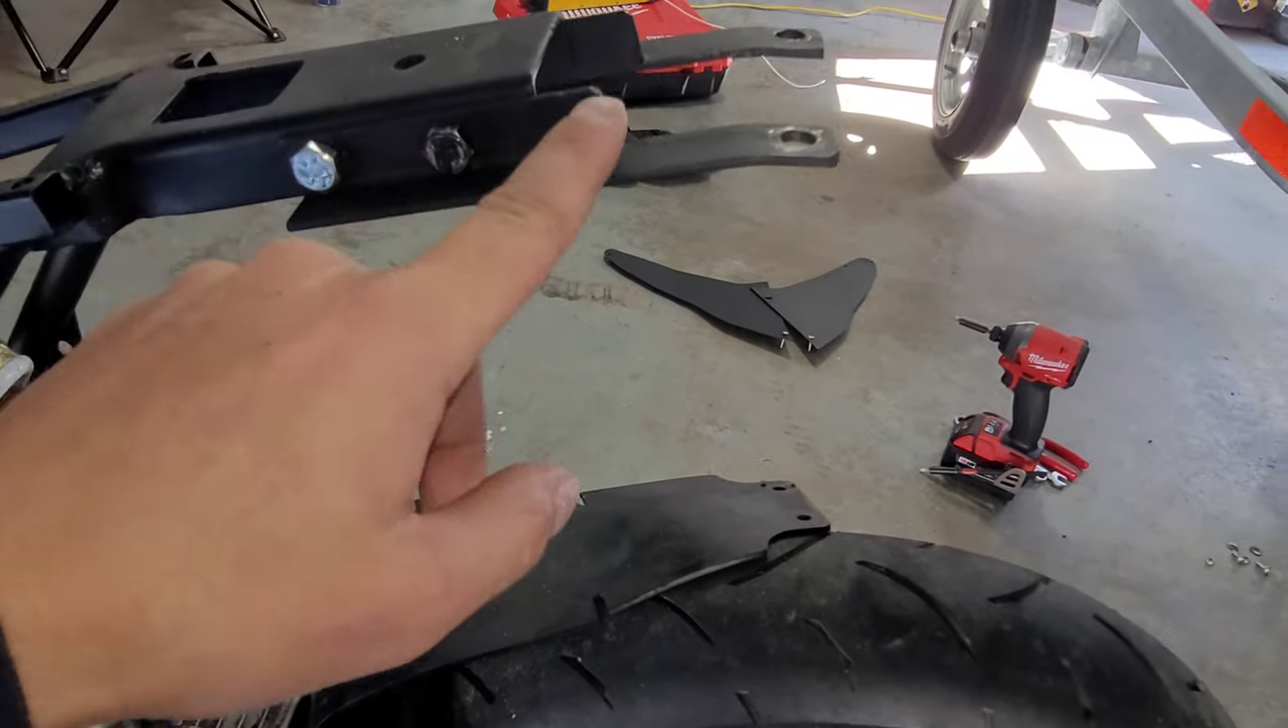So this is what you should end up with with your frame extensions. We've got two bolts right here.